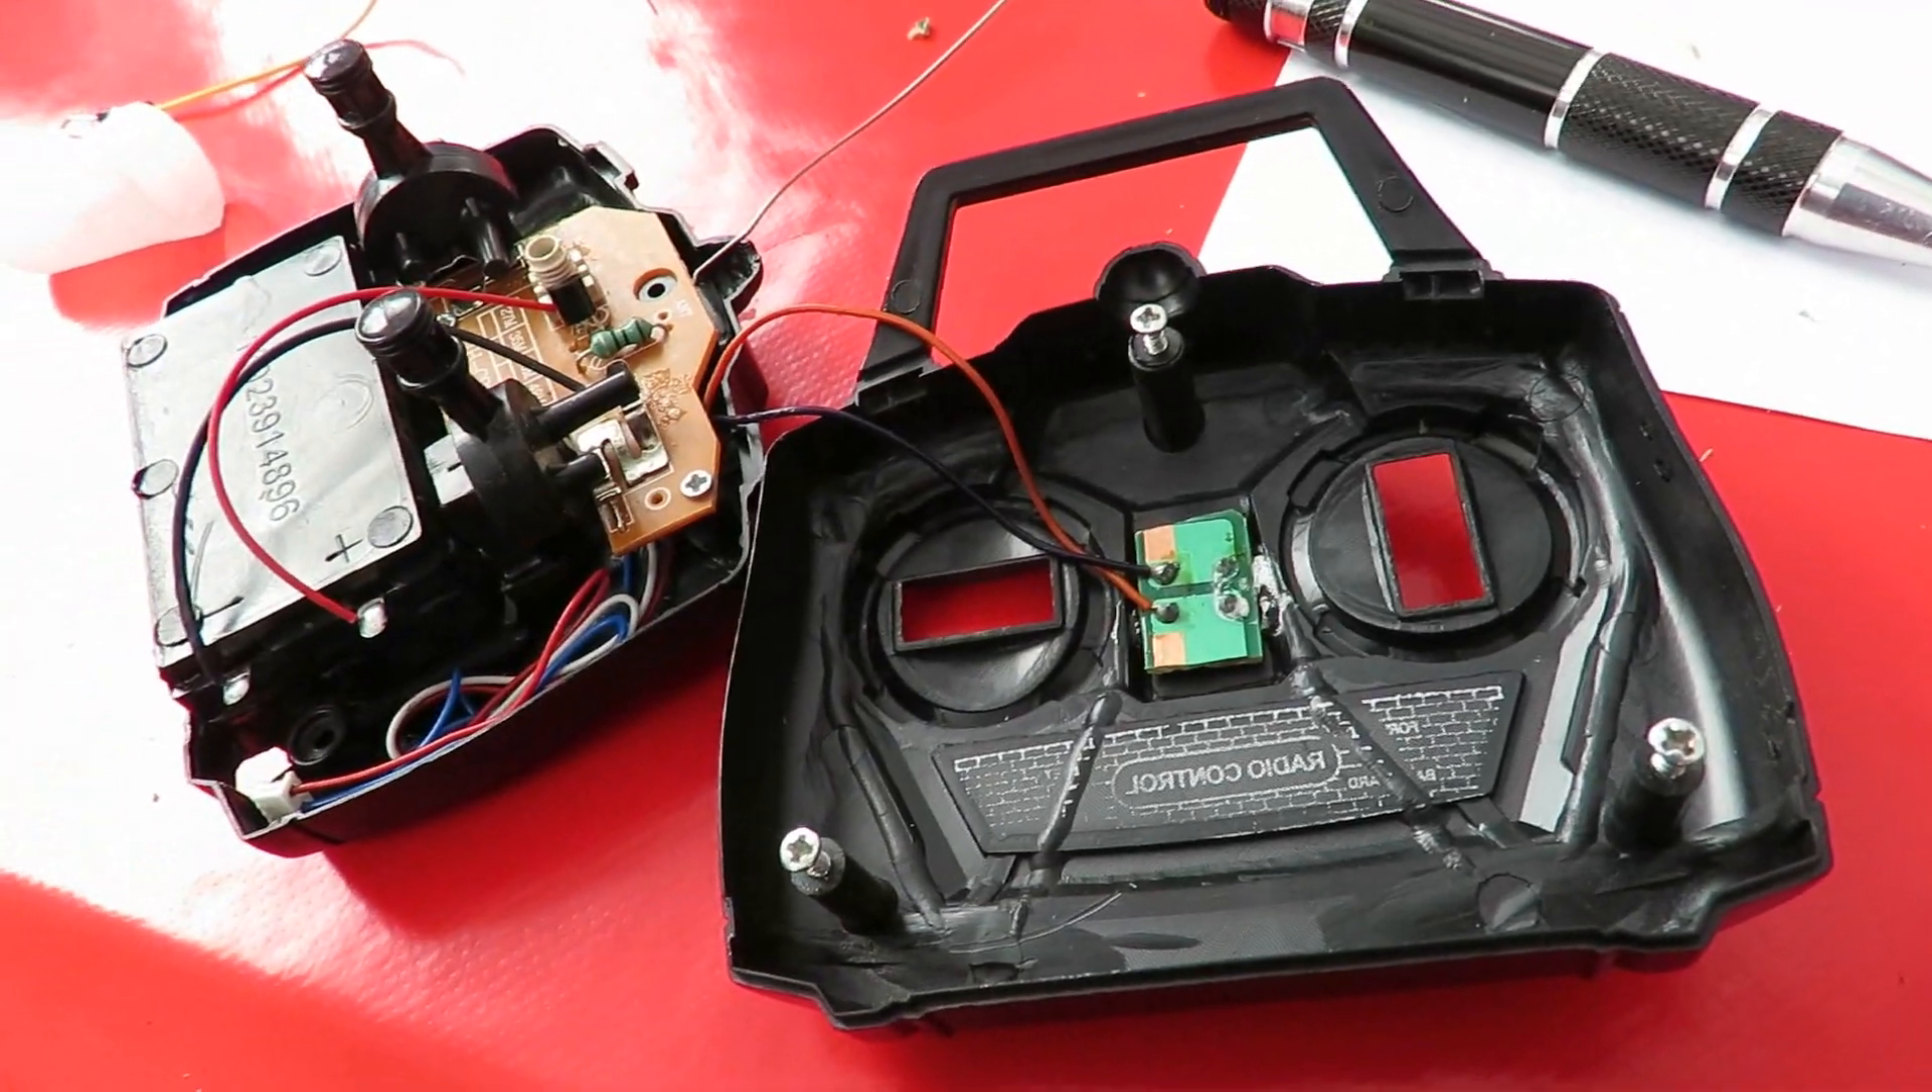And the turbo button I've just cut that circuit board to fit and there we are right in the middle.